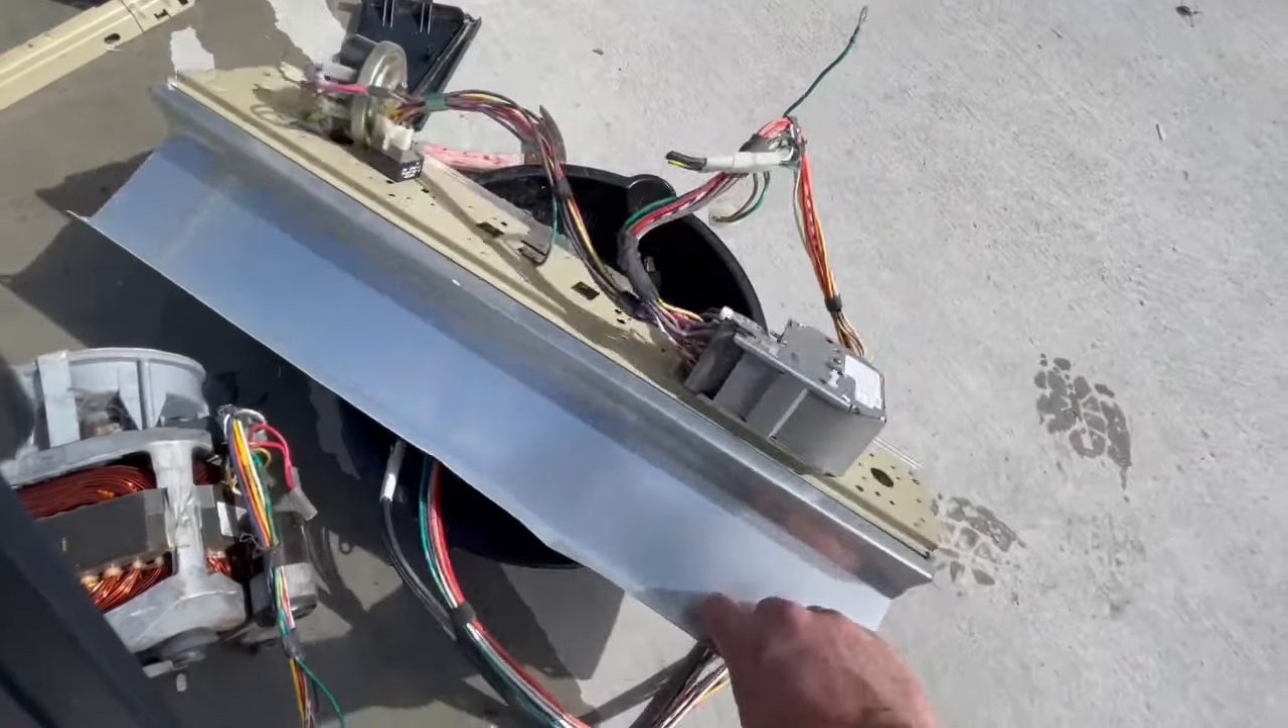We got the motor out. We've got the control panel.